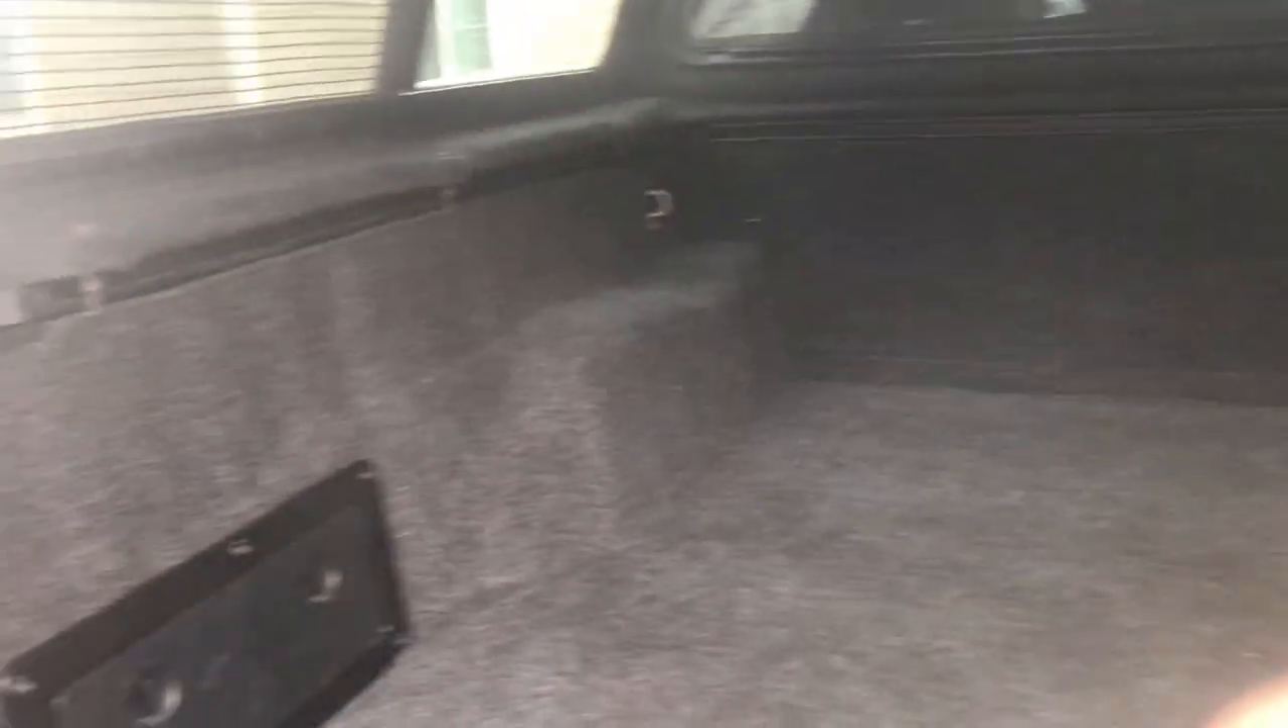So there it is carpets installed.